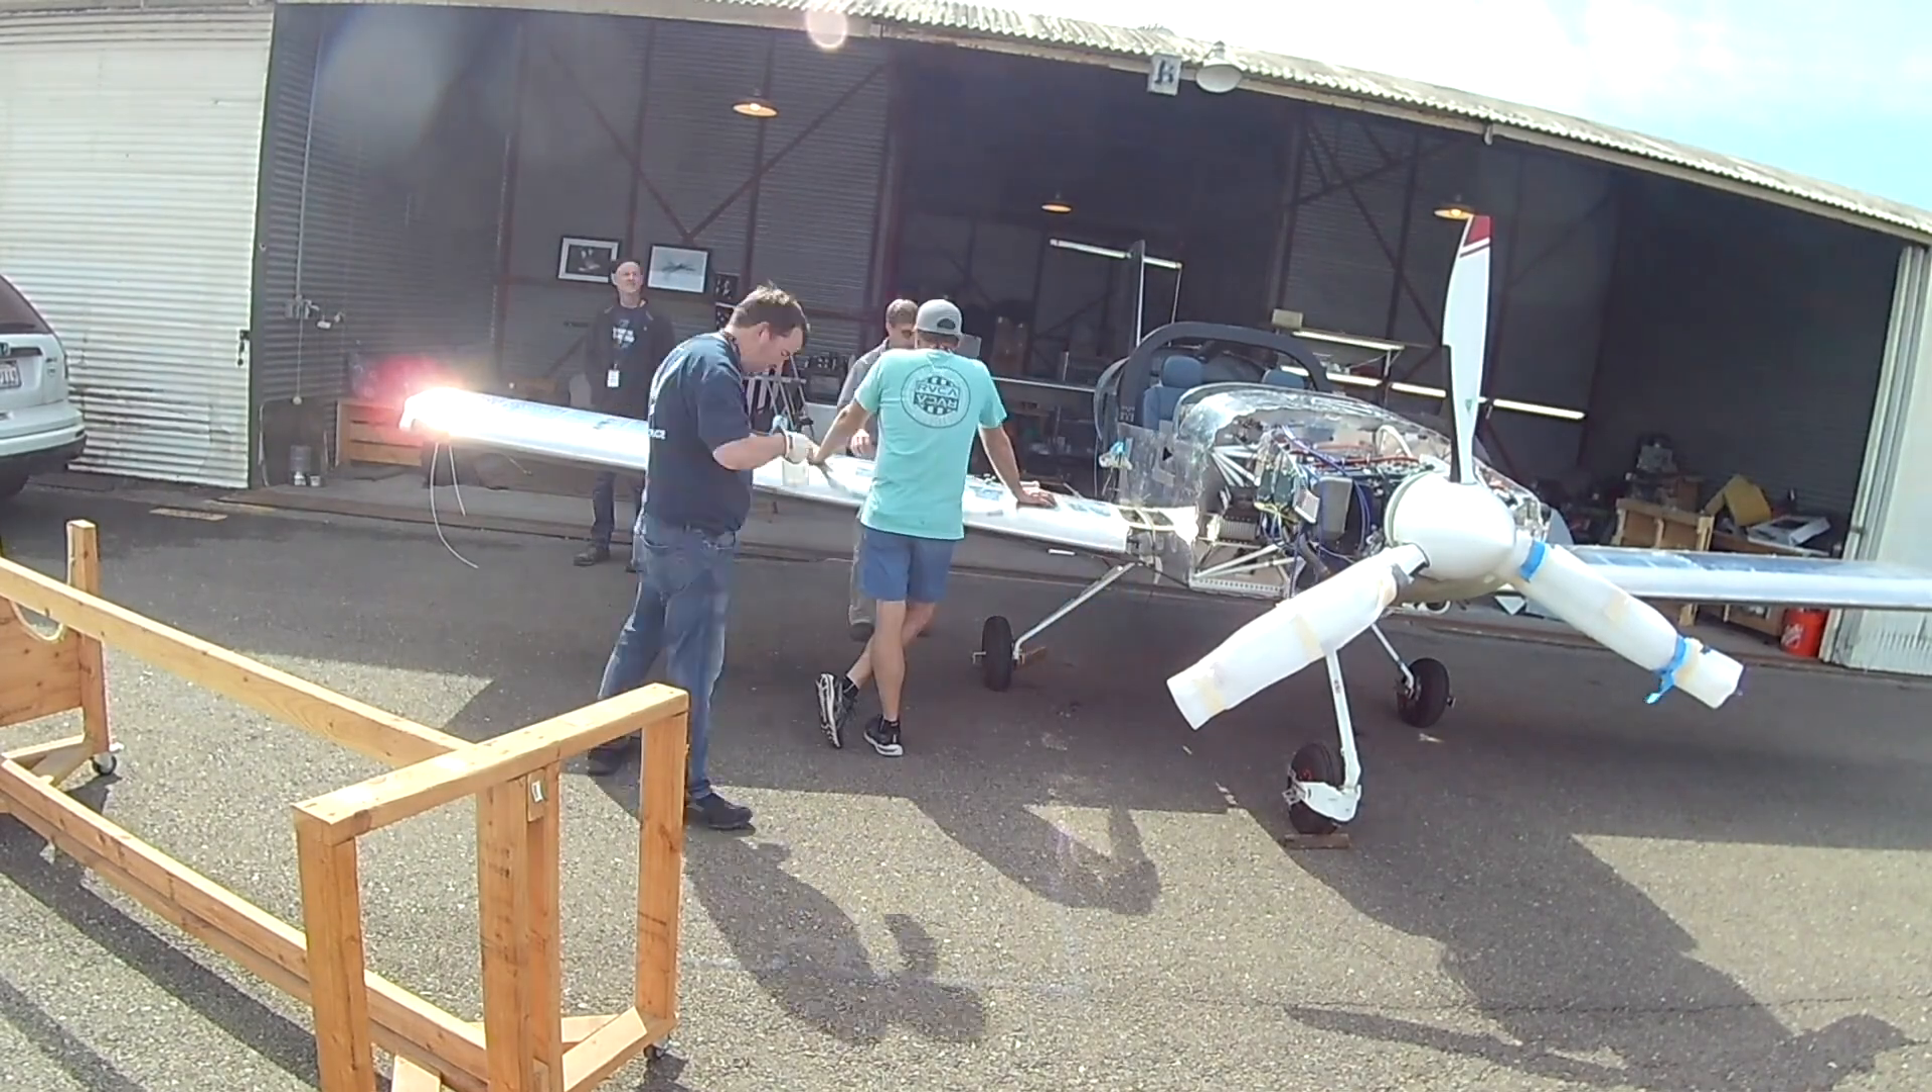Wings are on everything is good.